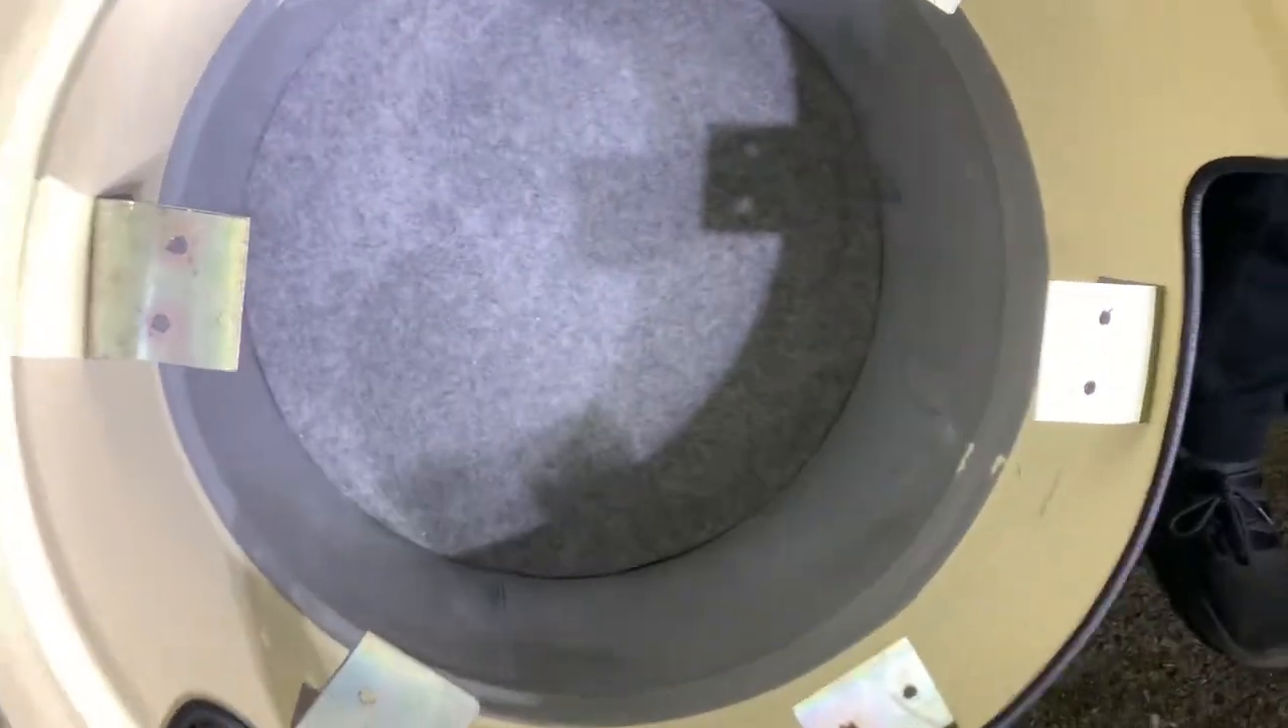So there's the brackets that were all bolted on. We carpeted the inside.